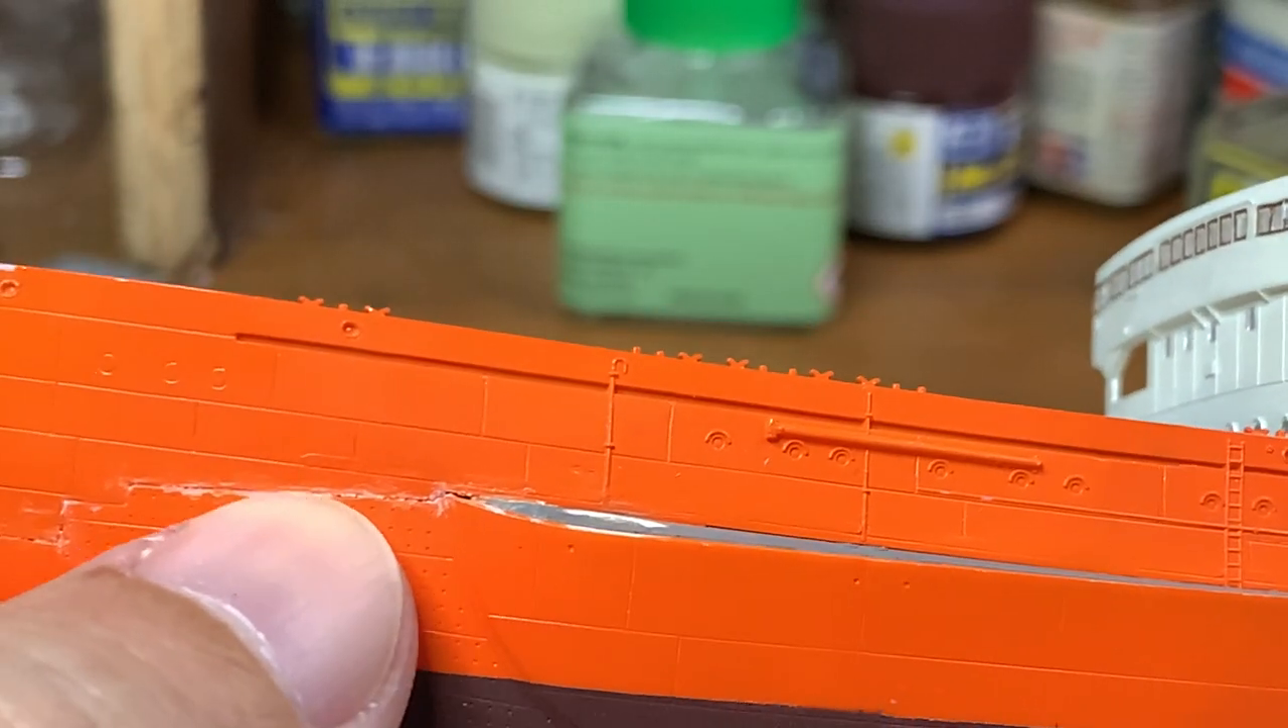So when this top hull and the bottom hull came together so as as I expected there are some gaps here.